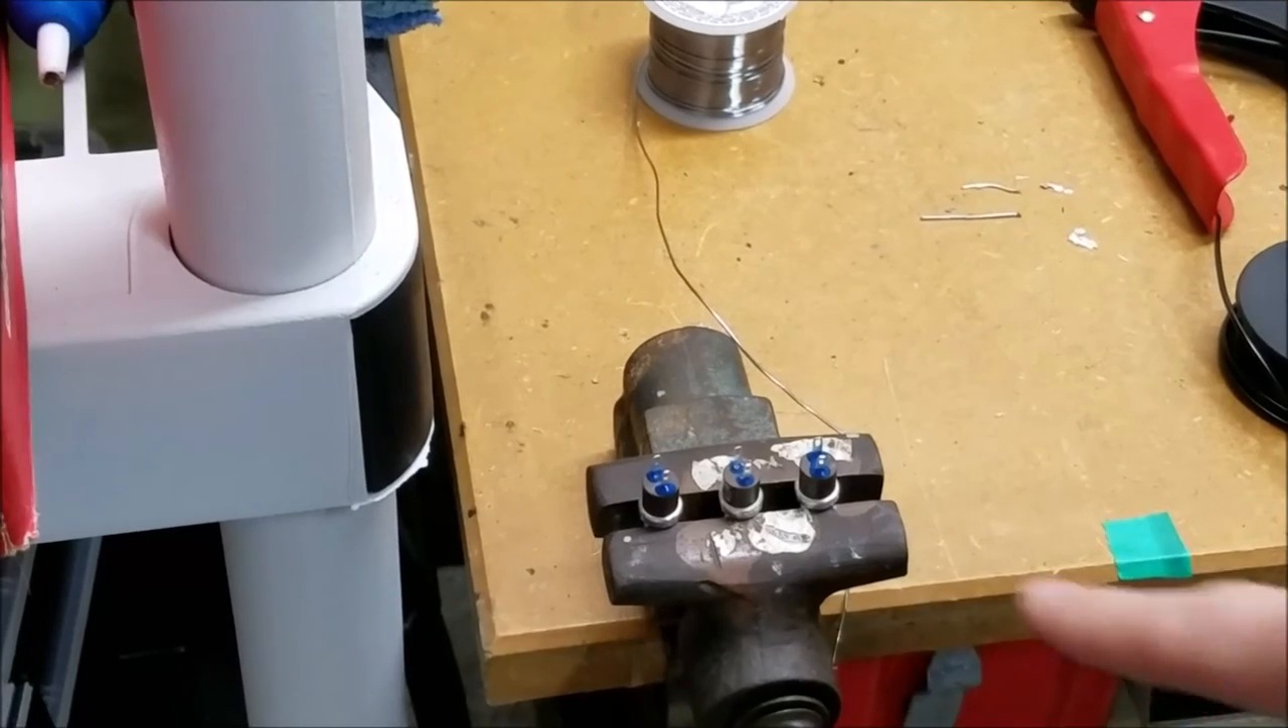And so what I've done is I've gone ahead and I set up the three switches that I'm going to use right down here and I'm just going to daisy chain from one to the next the ground.